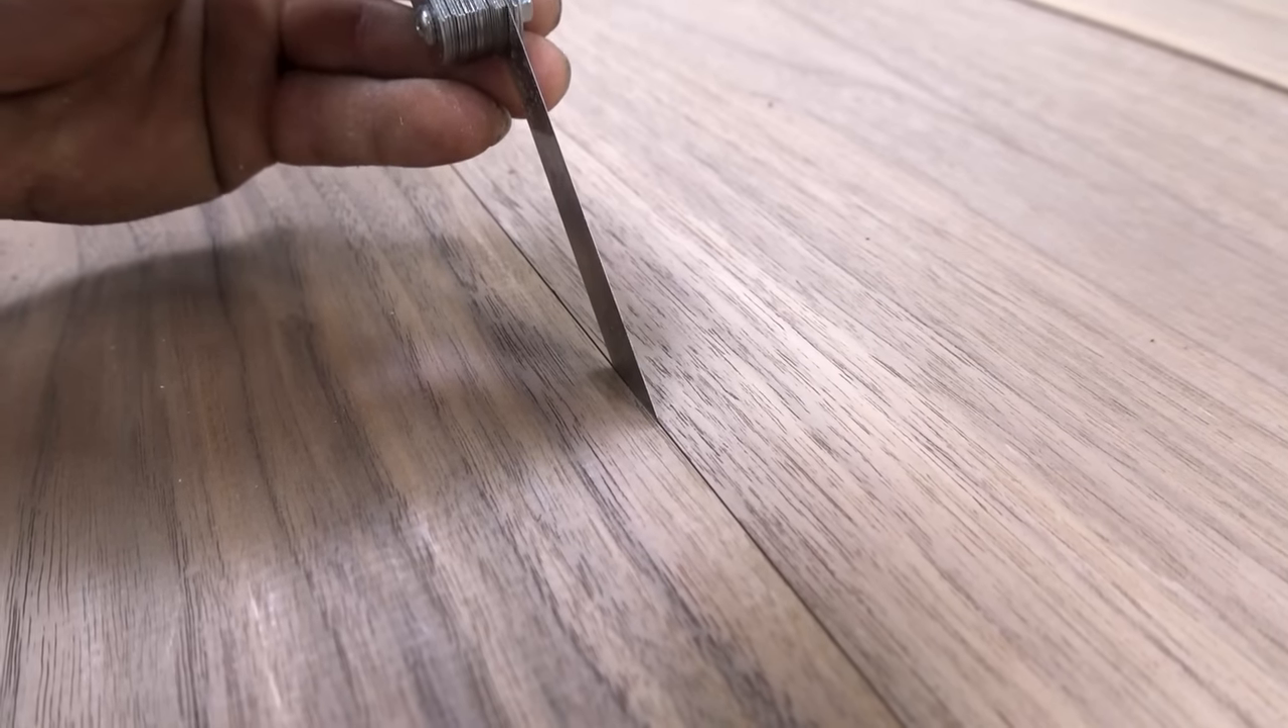These do need one last pass on the joiner with the inside-outside method because I can still fit a feeler gauge in some of the joints.